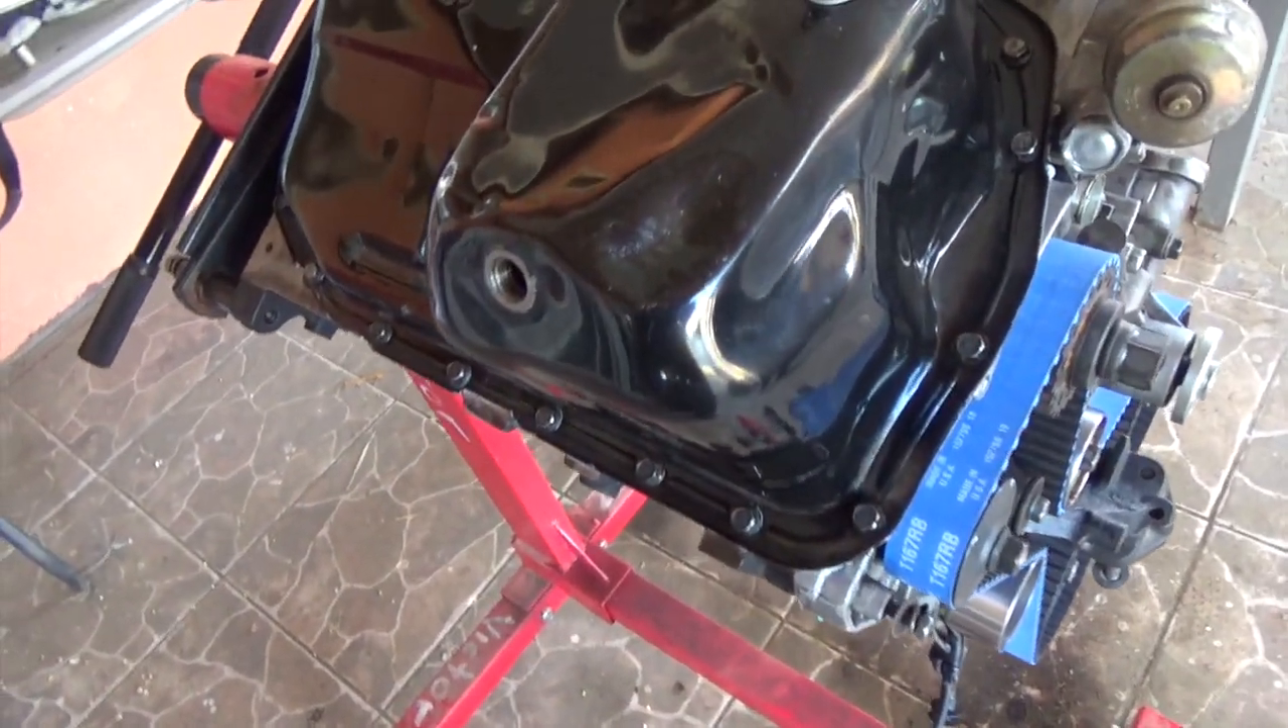Ya se puso aquí el carter guys Pueden ver todos los tornillos.